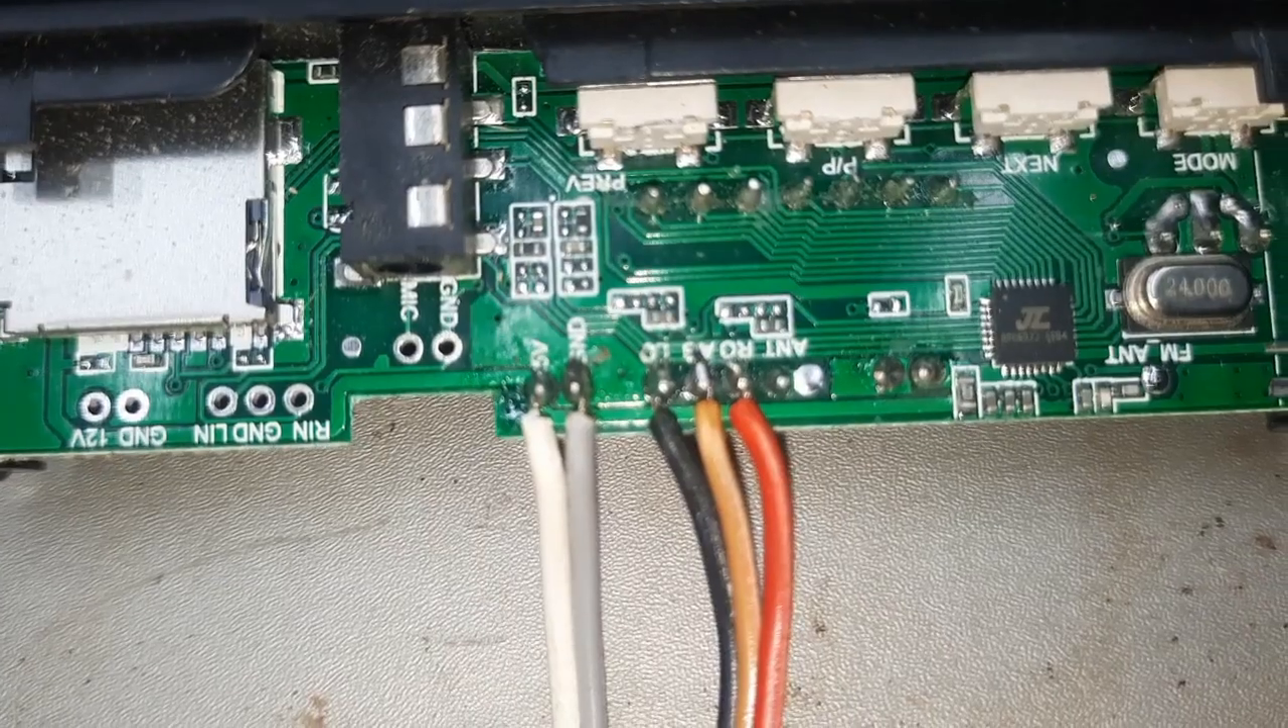पांच वोल्ट के लिए मैंने white wire लगा दी है और ground के लिए gray wire।